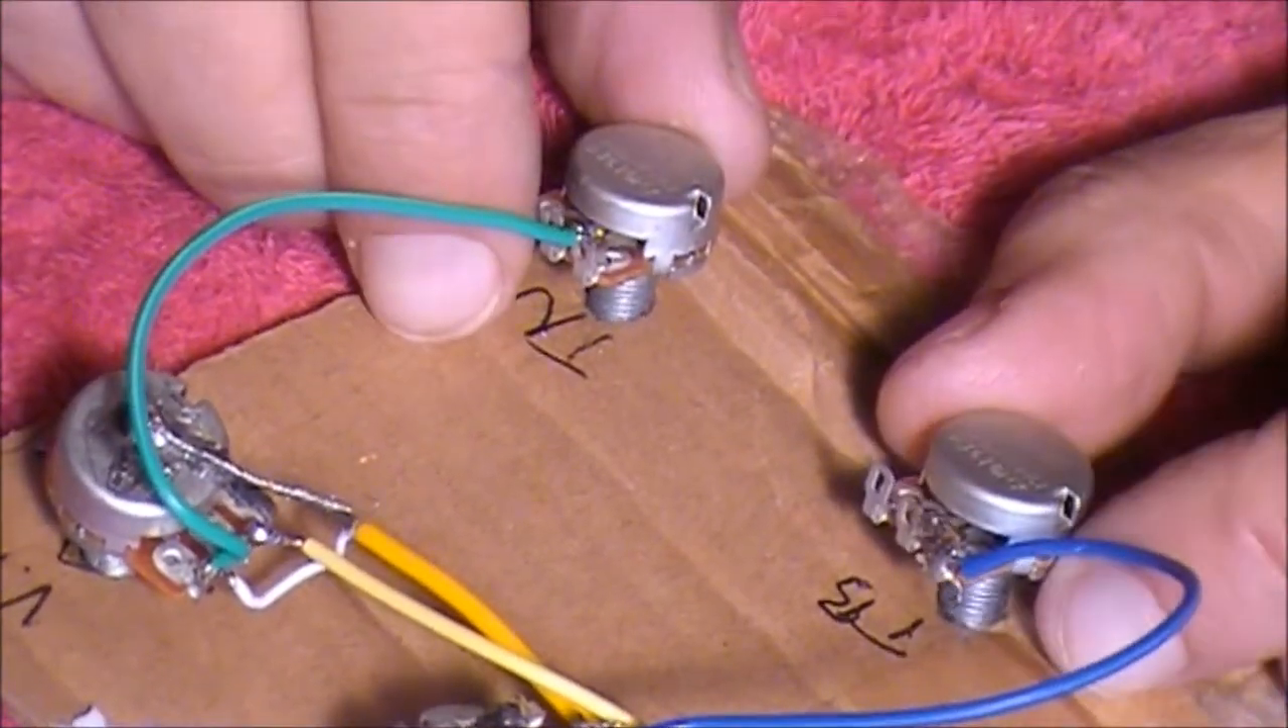I've now soldered this green wire from the left-hand side contact point on the neck volume pot. And it's soldered here to the left-hand side facing in on the neck tone pot.